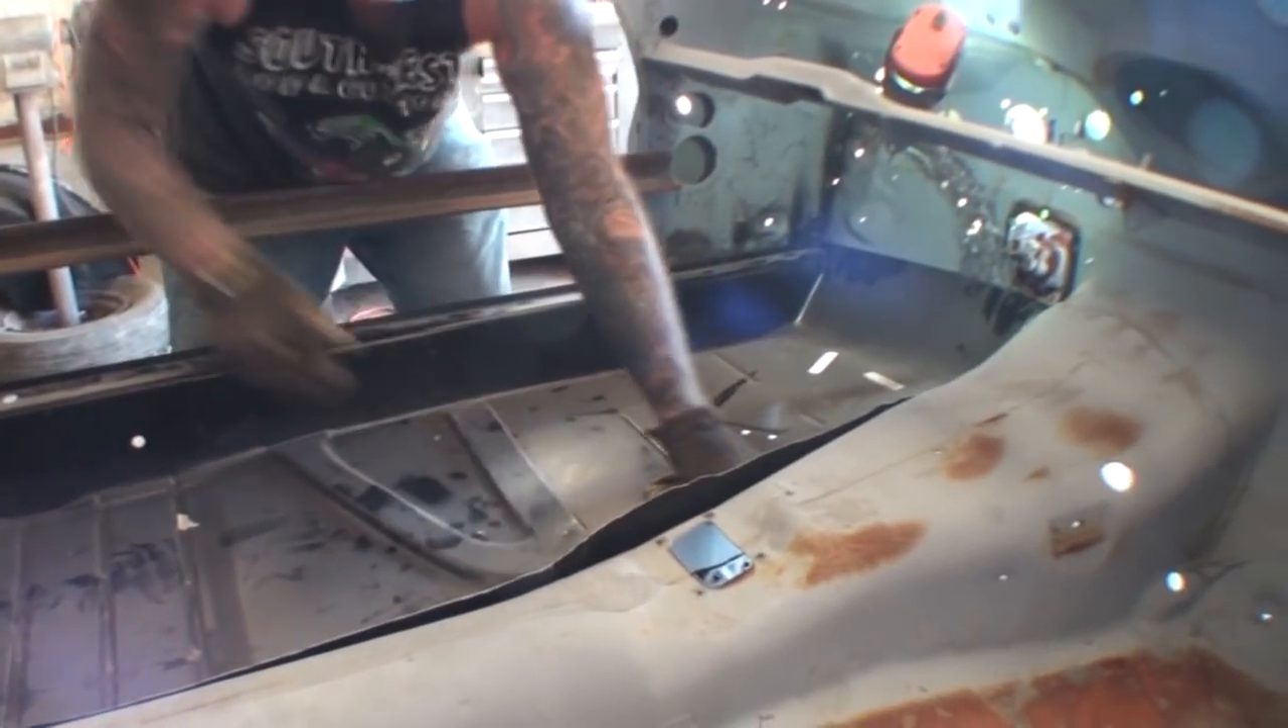Now that we actually have the floor tub in the car it's not fit perfect yet.